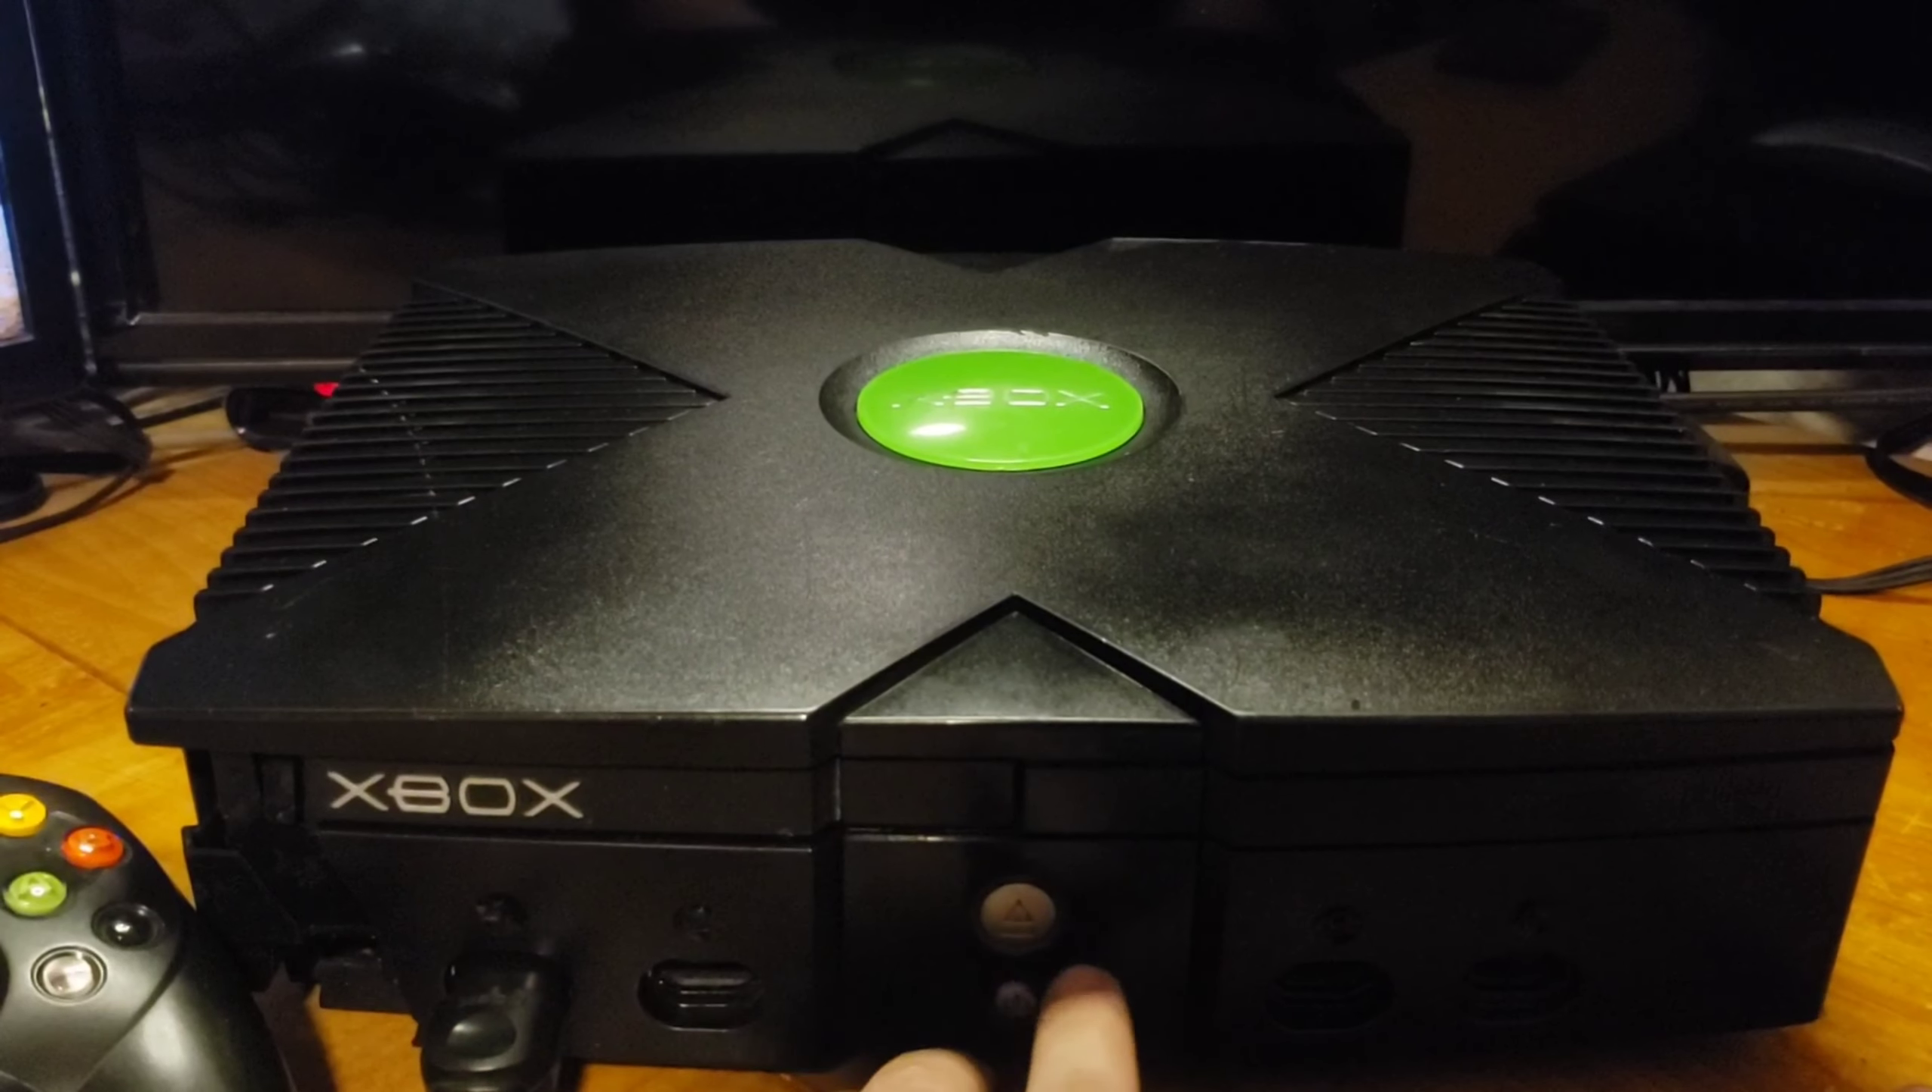Así quedó la consola ya le di una limpieza ya la cerré.